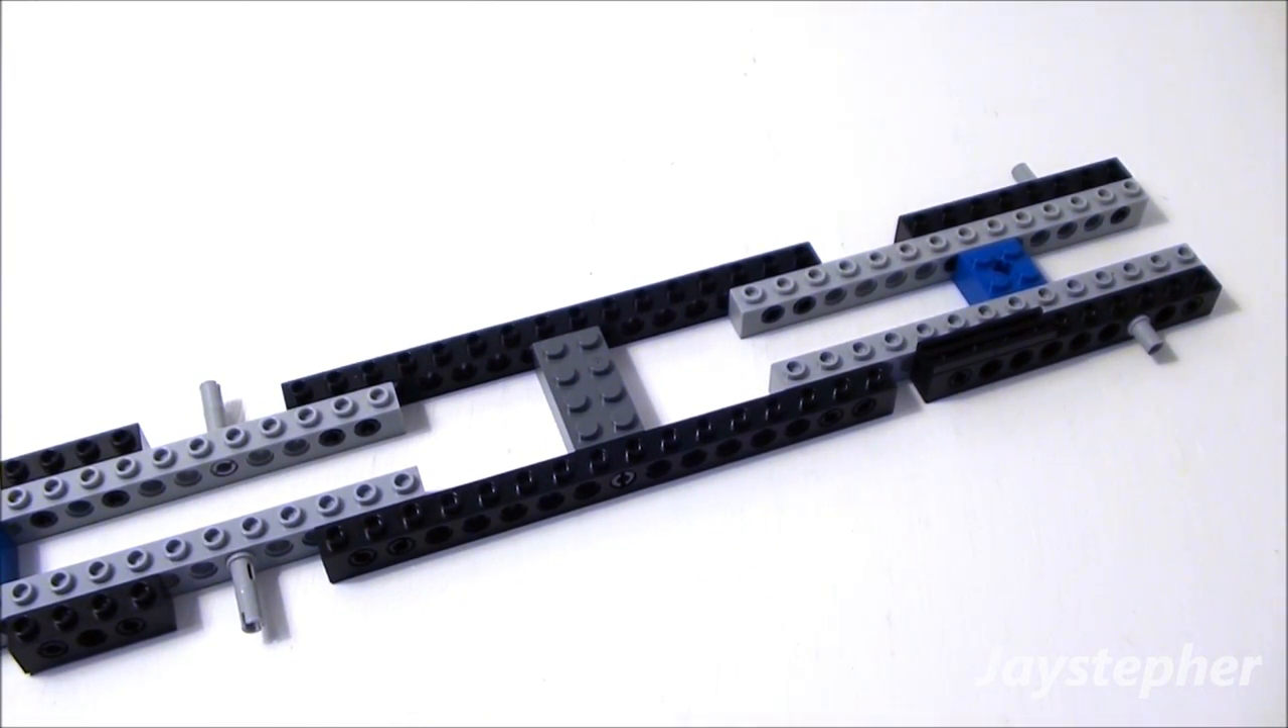There's the rigid frame for our chassis.